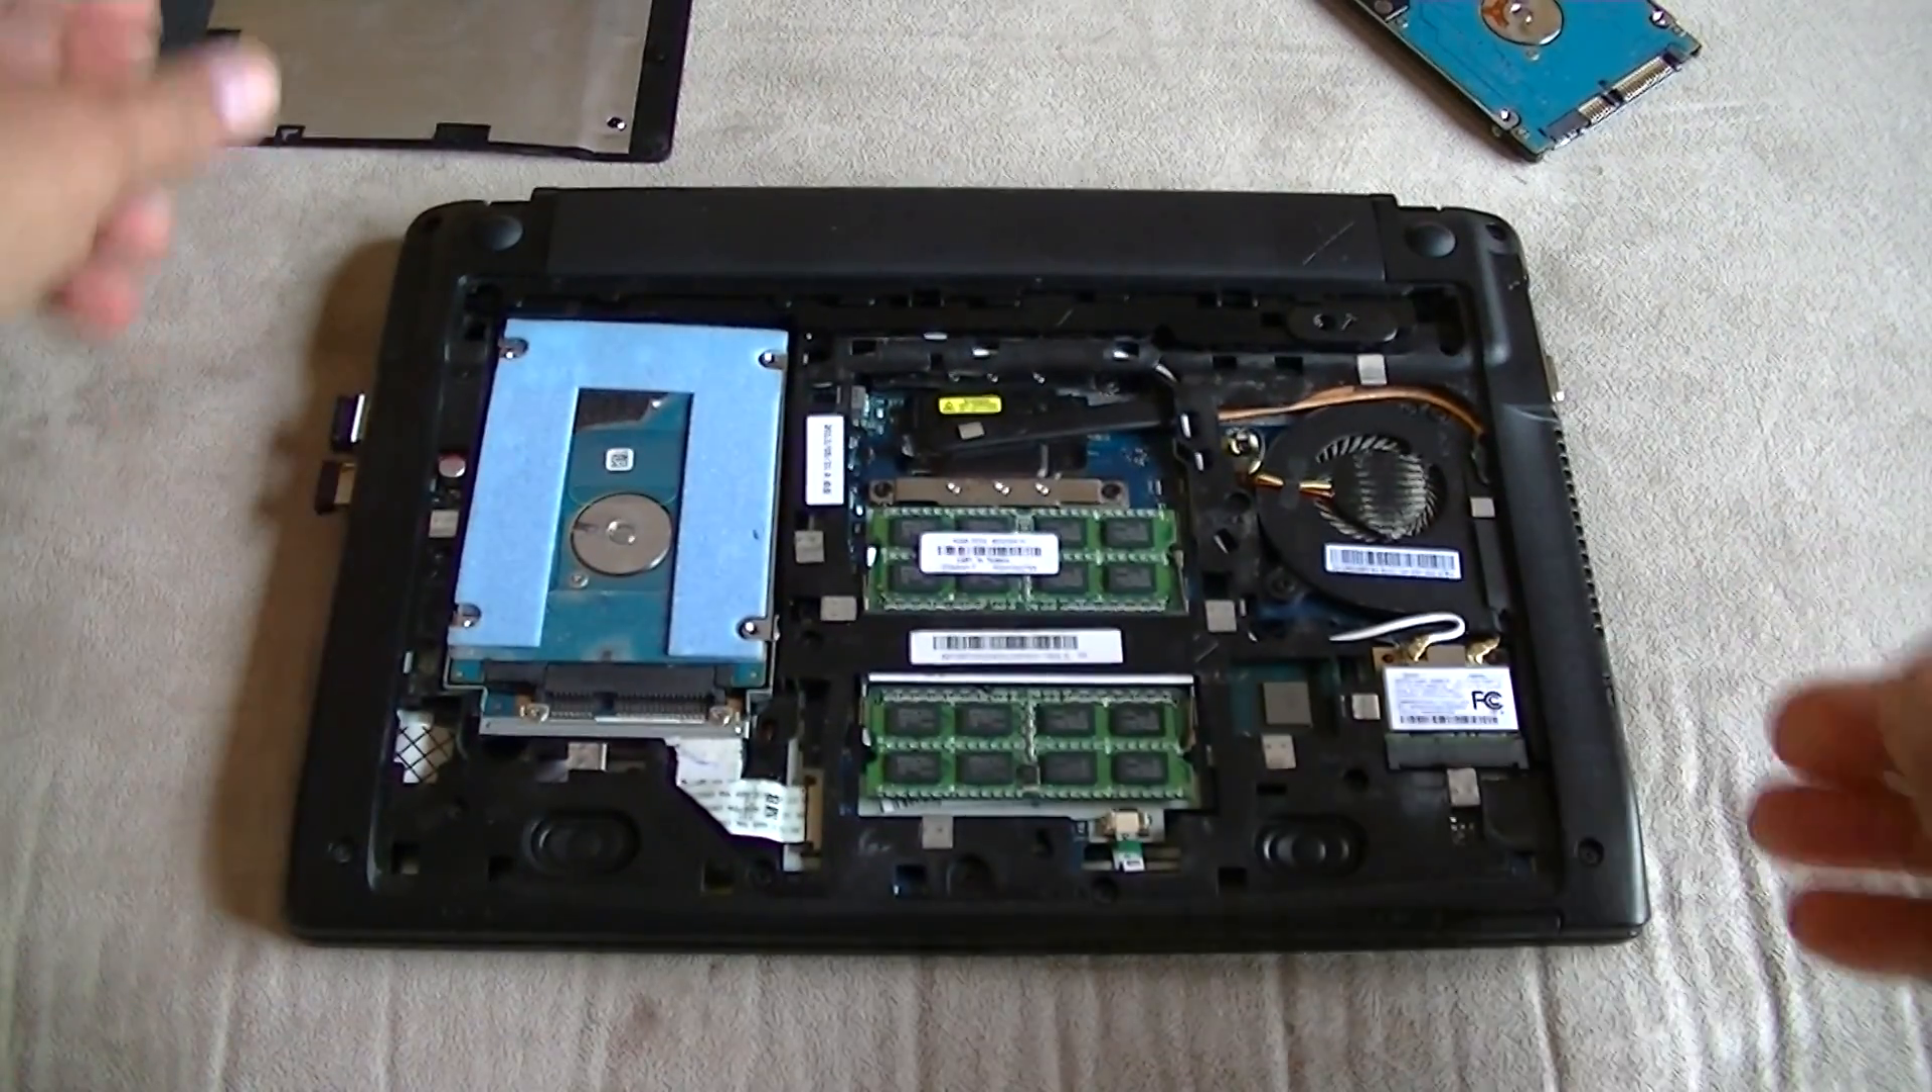And we're ready to go. Just need to put the back cover back on.